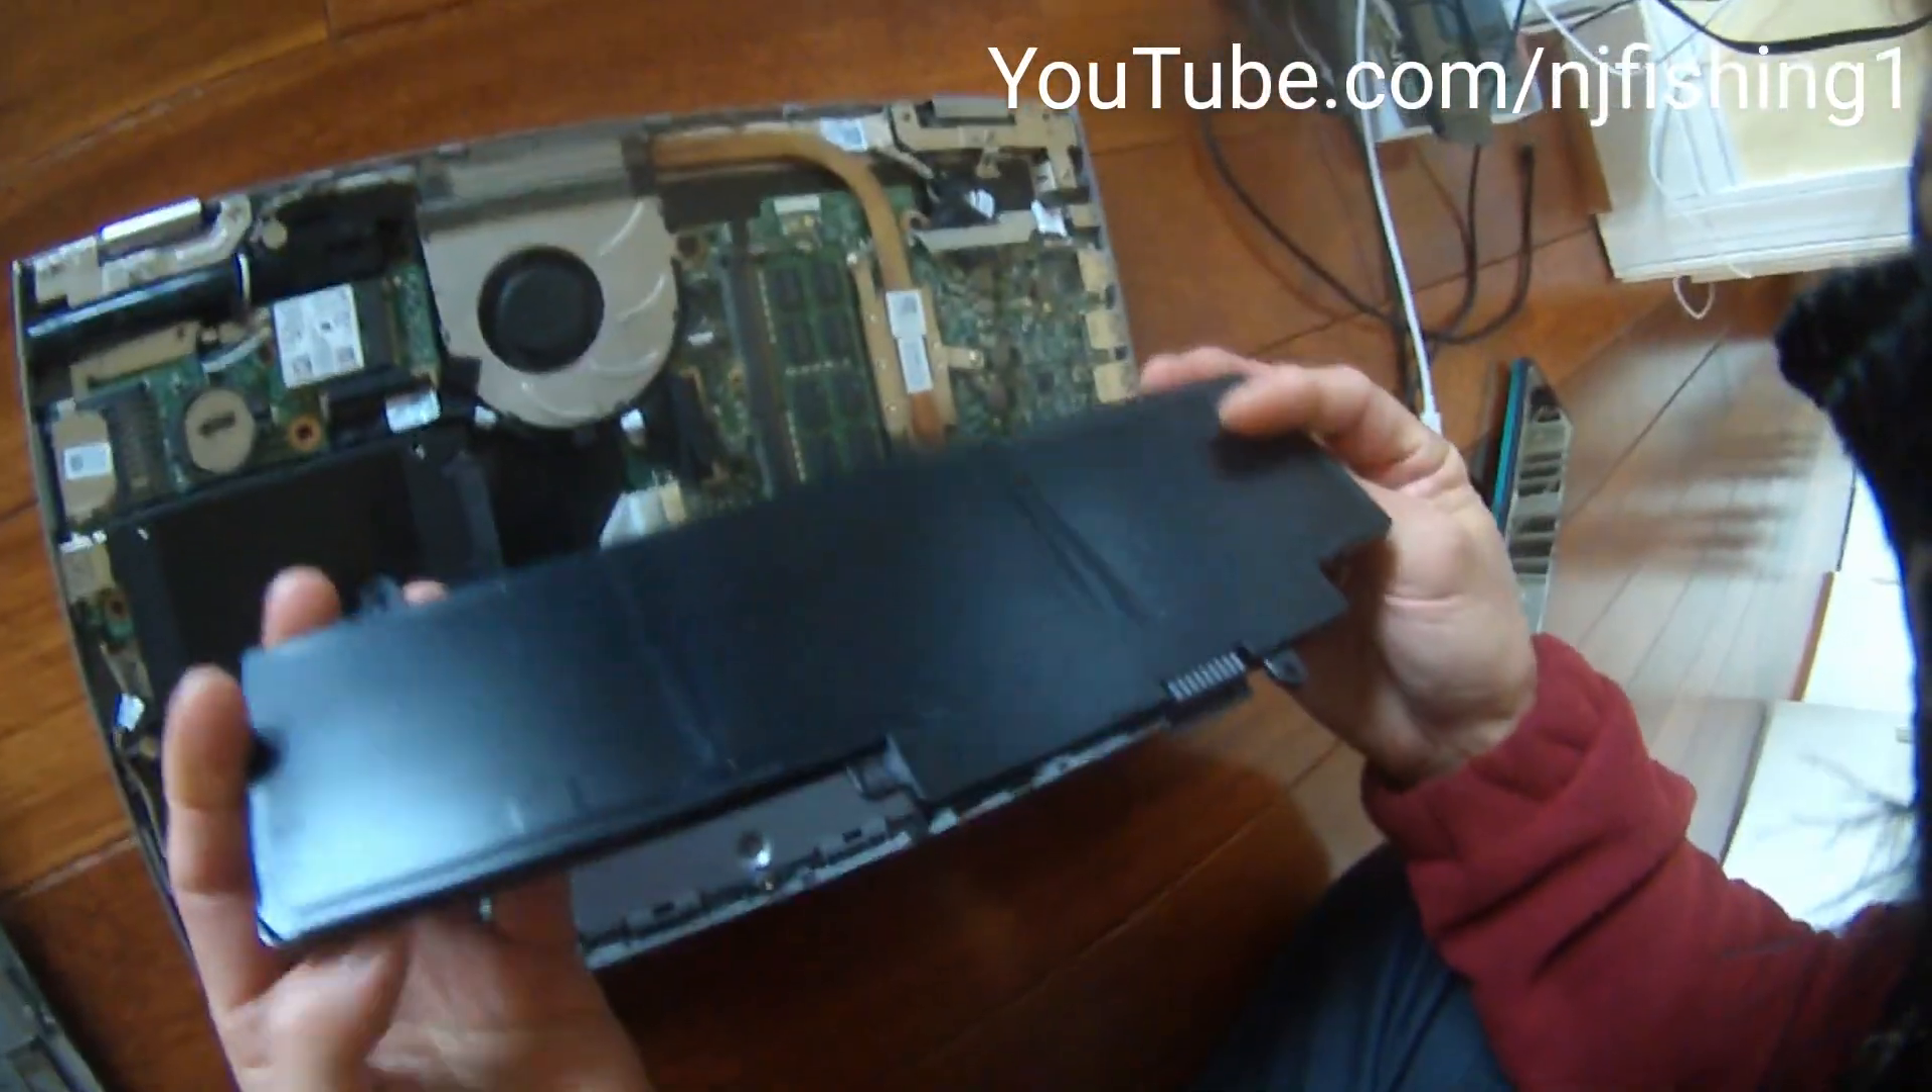So, the battery is just disconnected here.